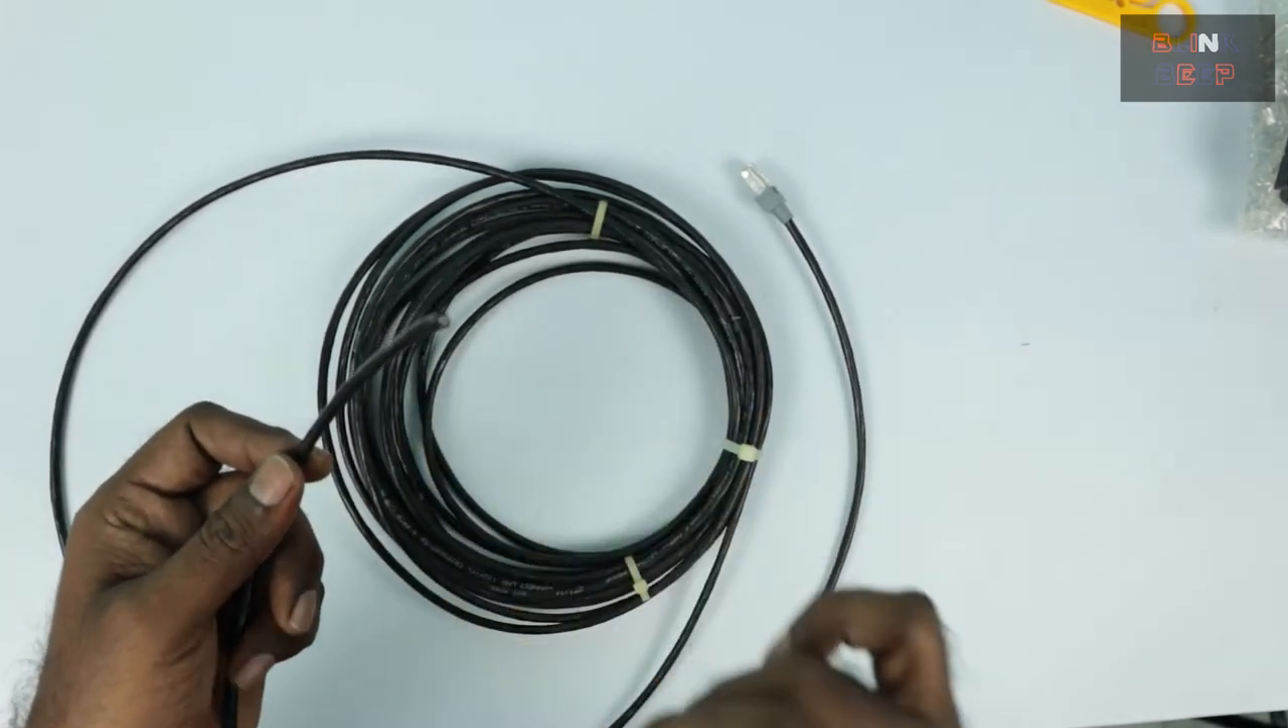As you see one end already has the connector and the other end doesn't have the connector.